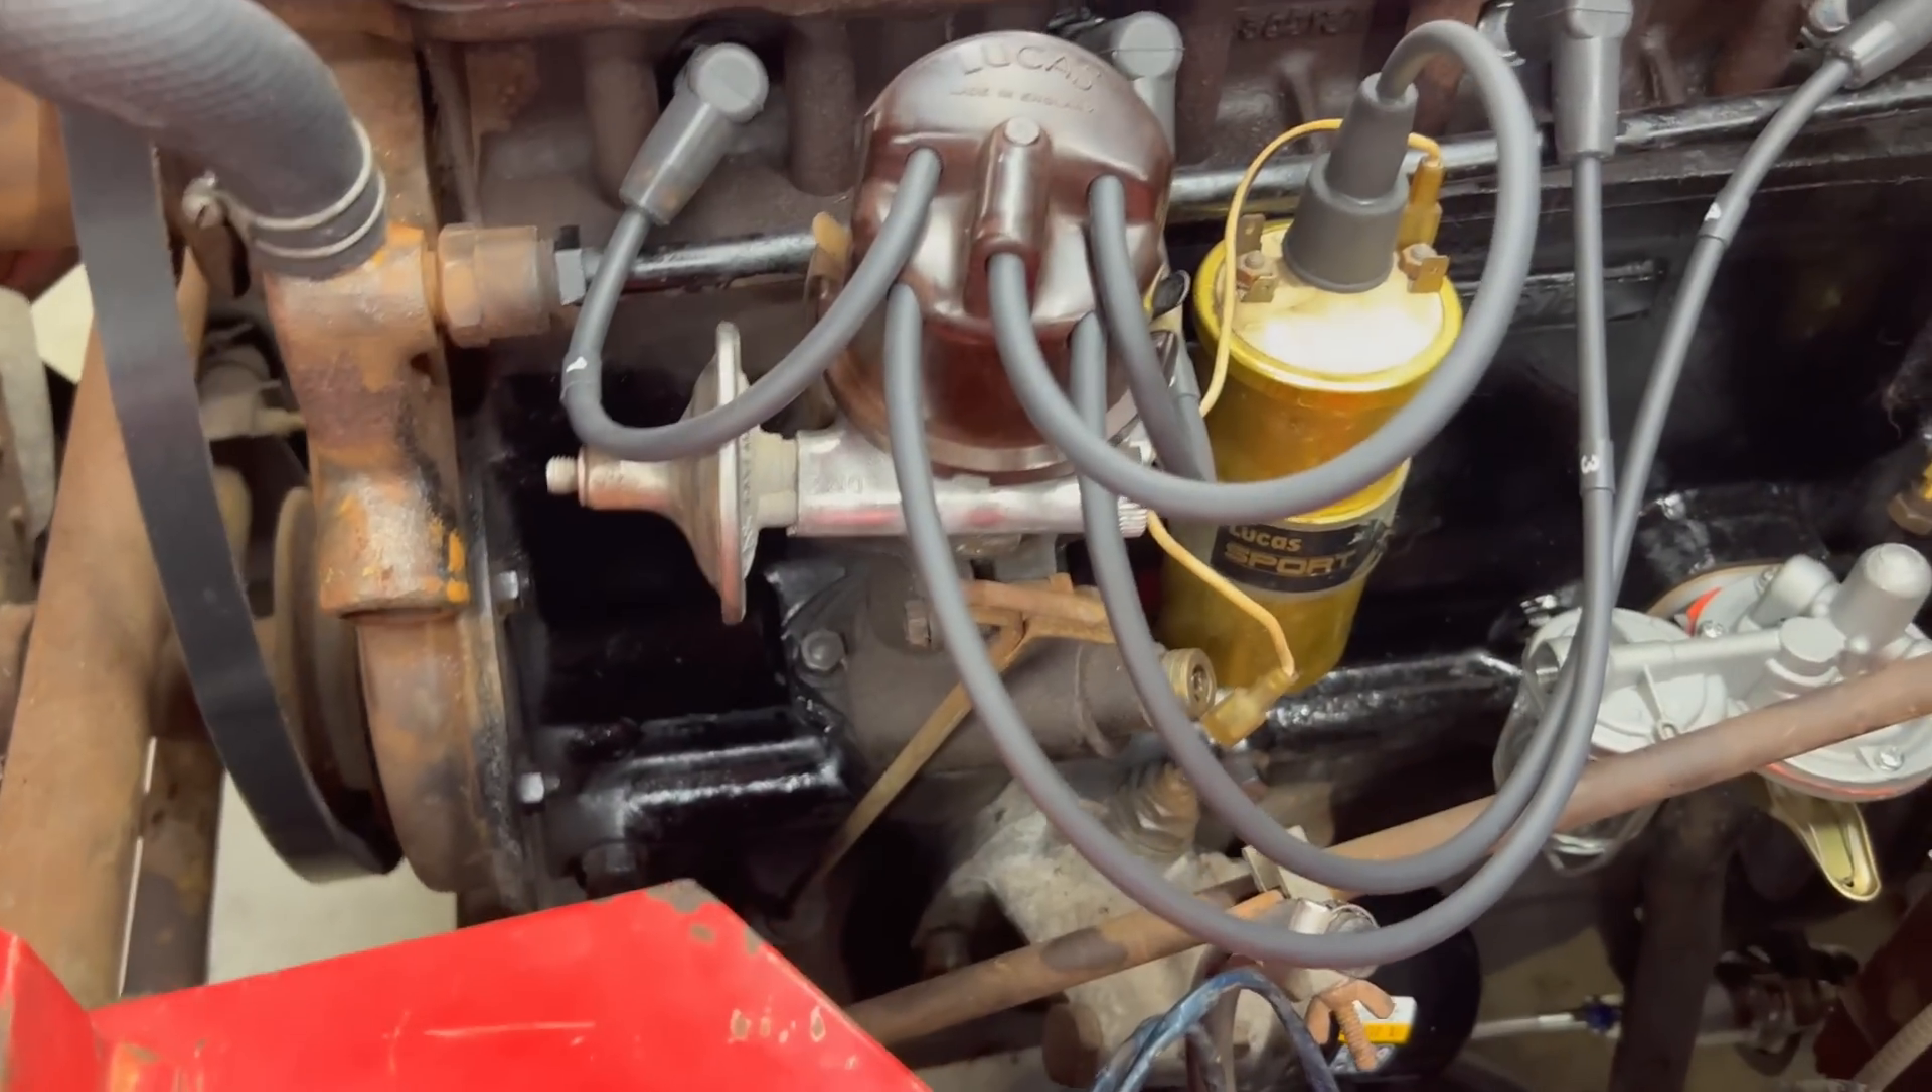All right, new plug wires are installed with the old Lucas cap.